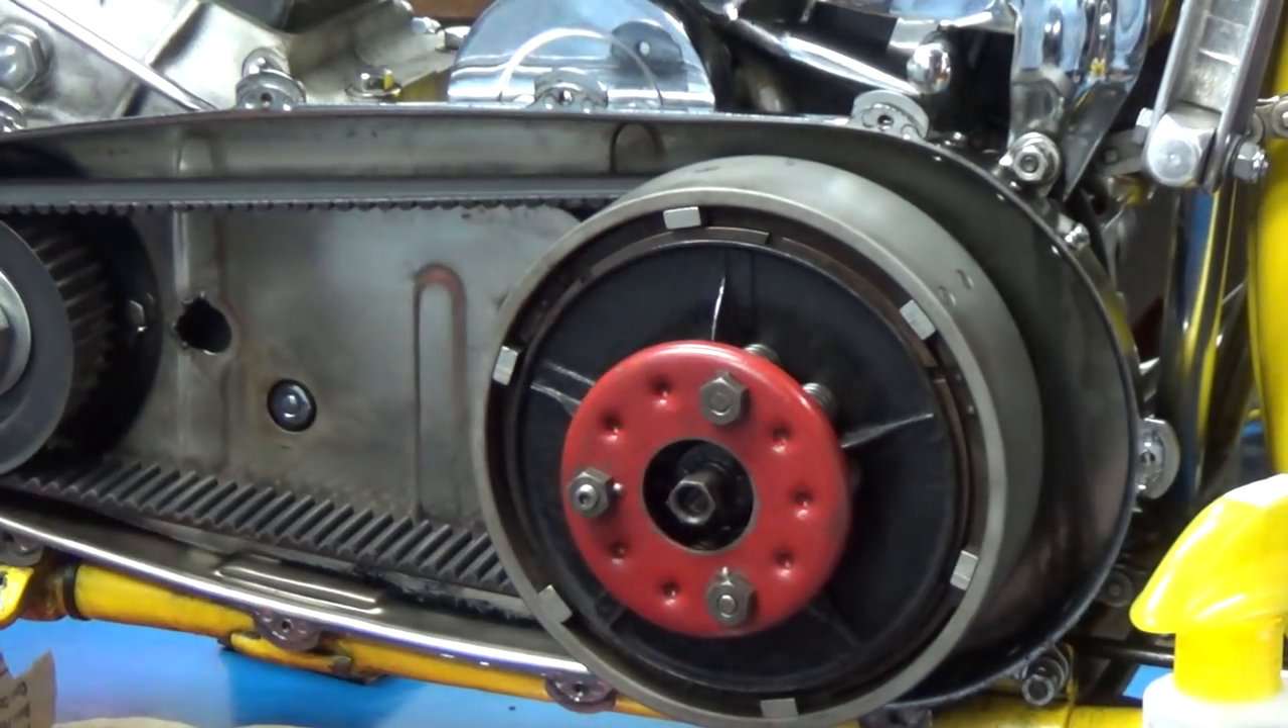But there it is. The clutch is reassembled and ready to go.